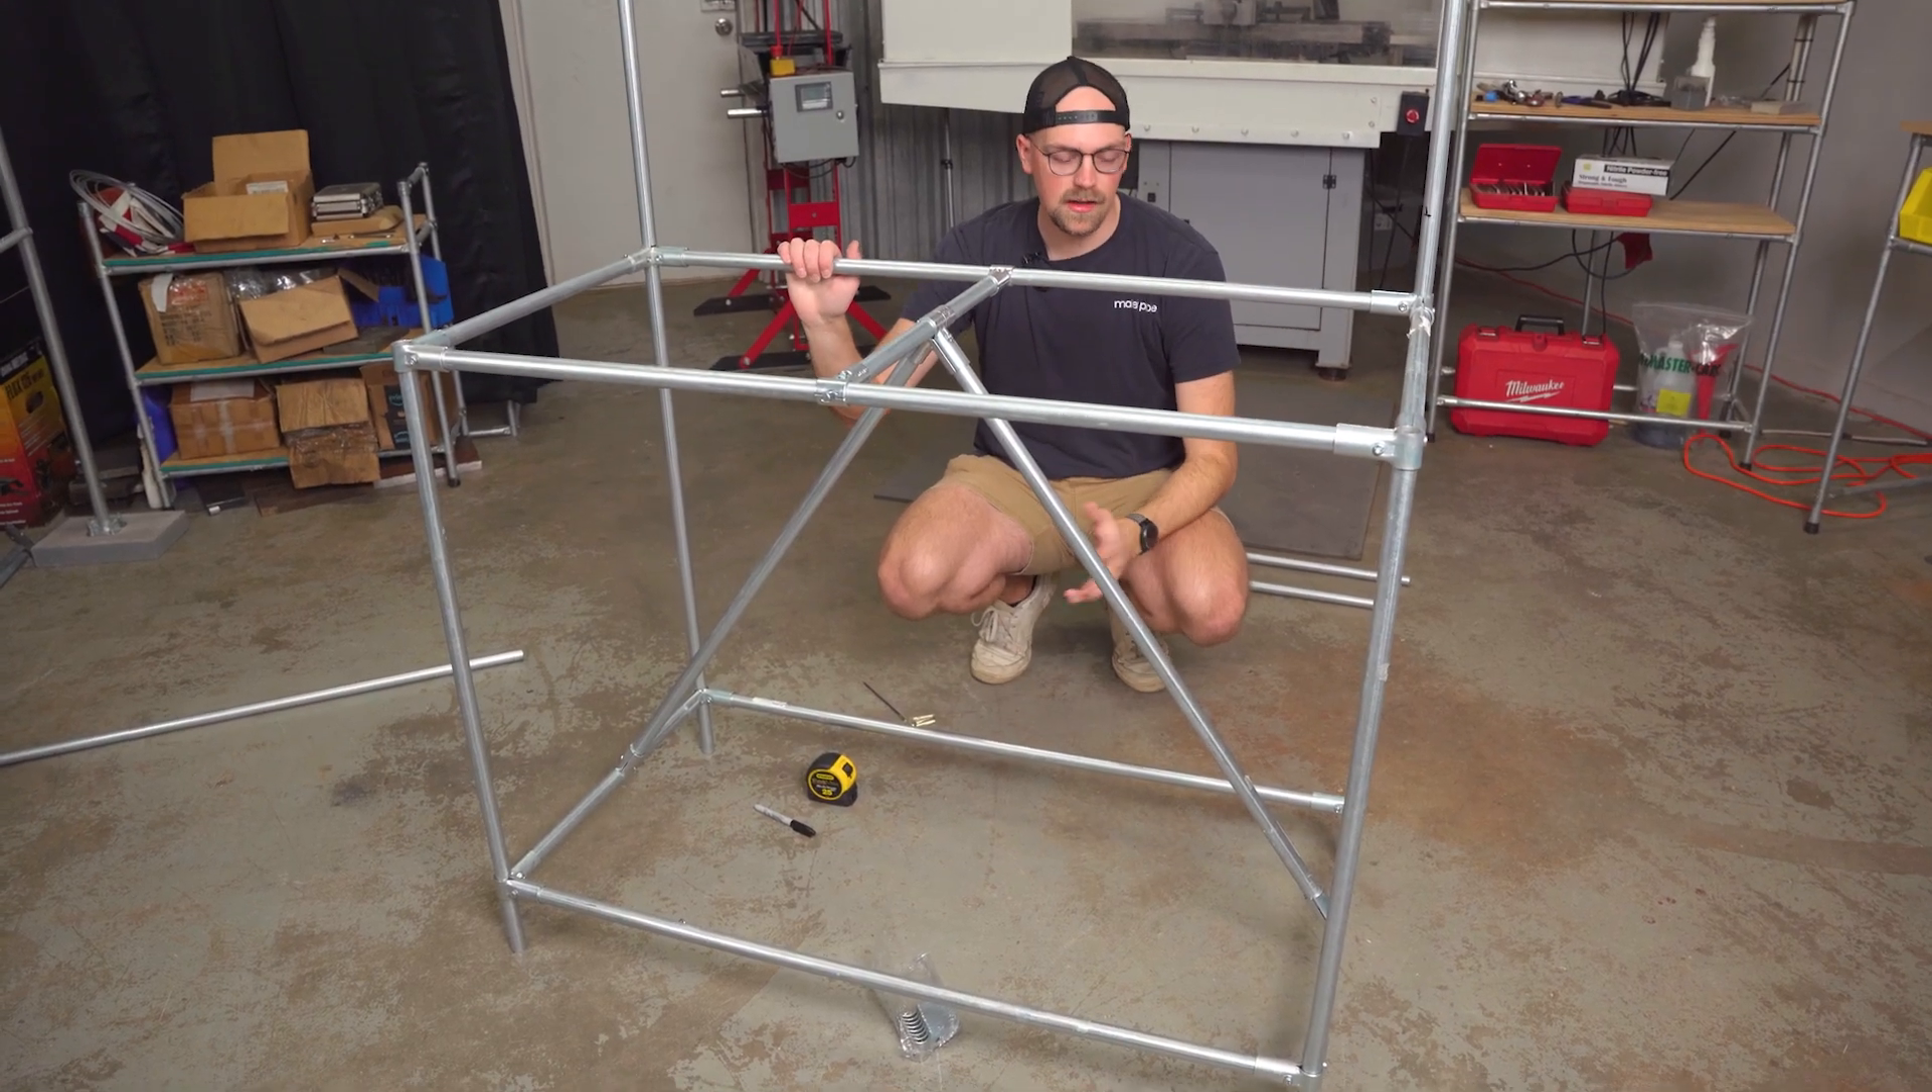And just like that, we've got the mainframe put together, which is really exciting.